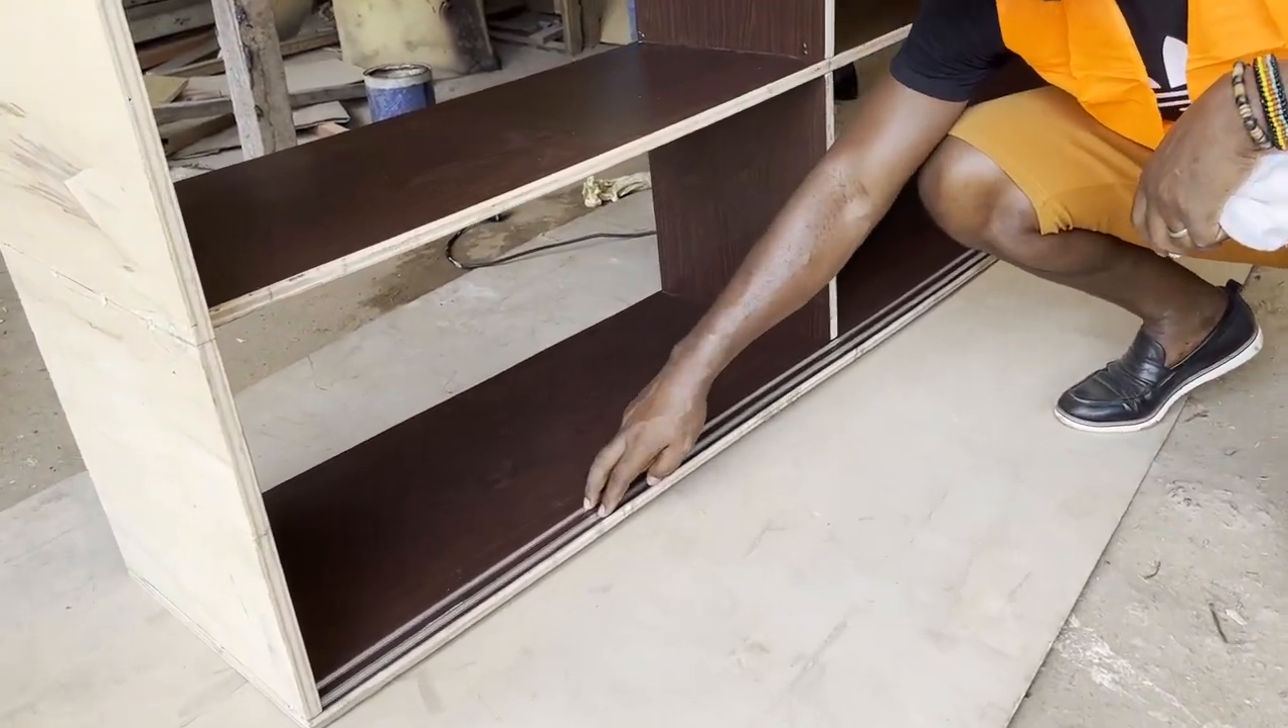So right here we have the first part of the cupboard done and we've done the bottom part here with rails.